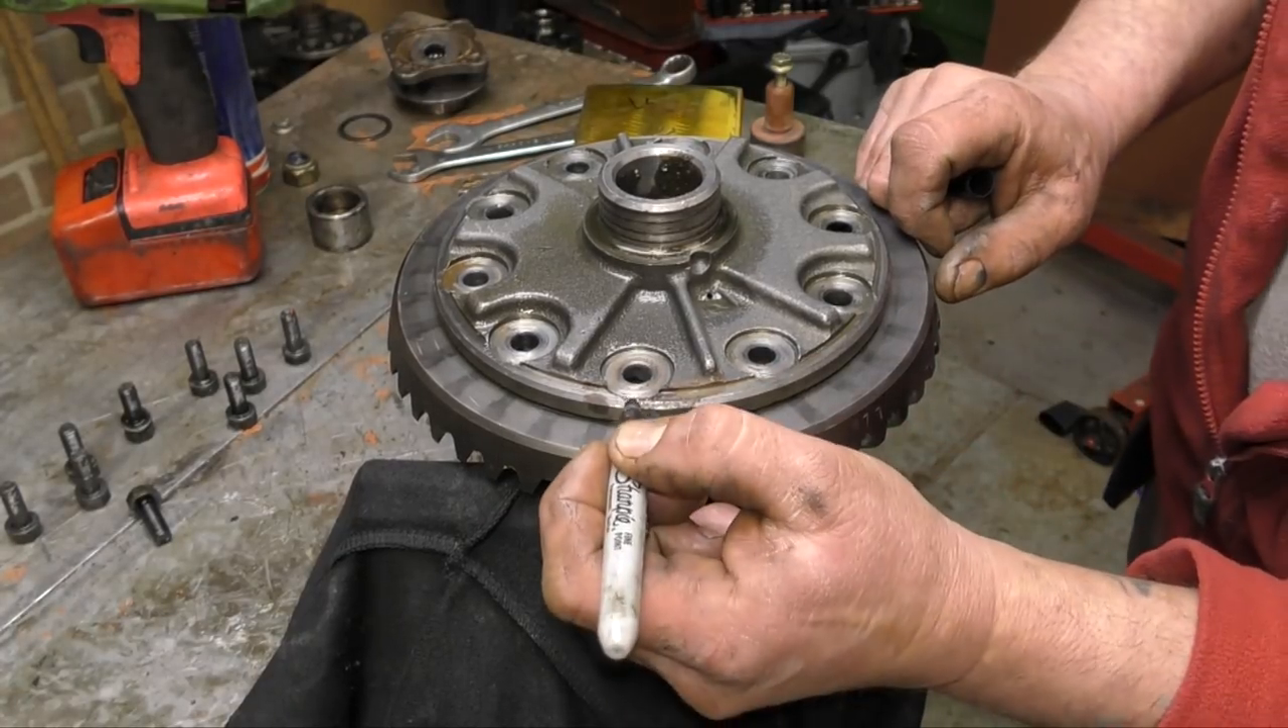So, the bolts have been removed.